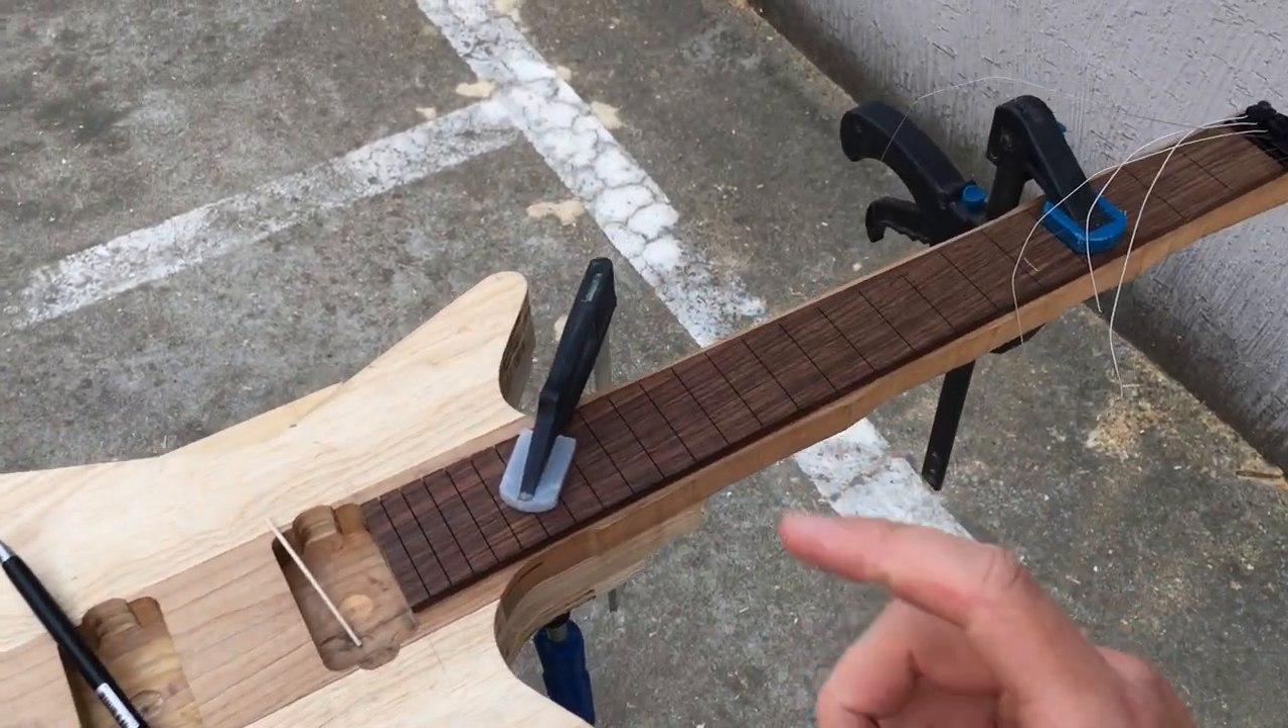Now in my case I have the kind of head part of the headless bridge and the nut here so I marked all of this and I clamped the fretboard in place.